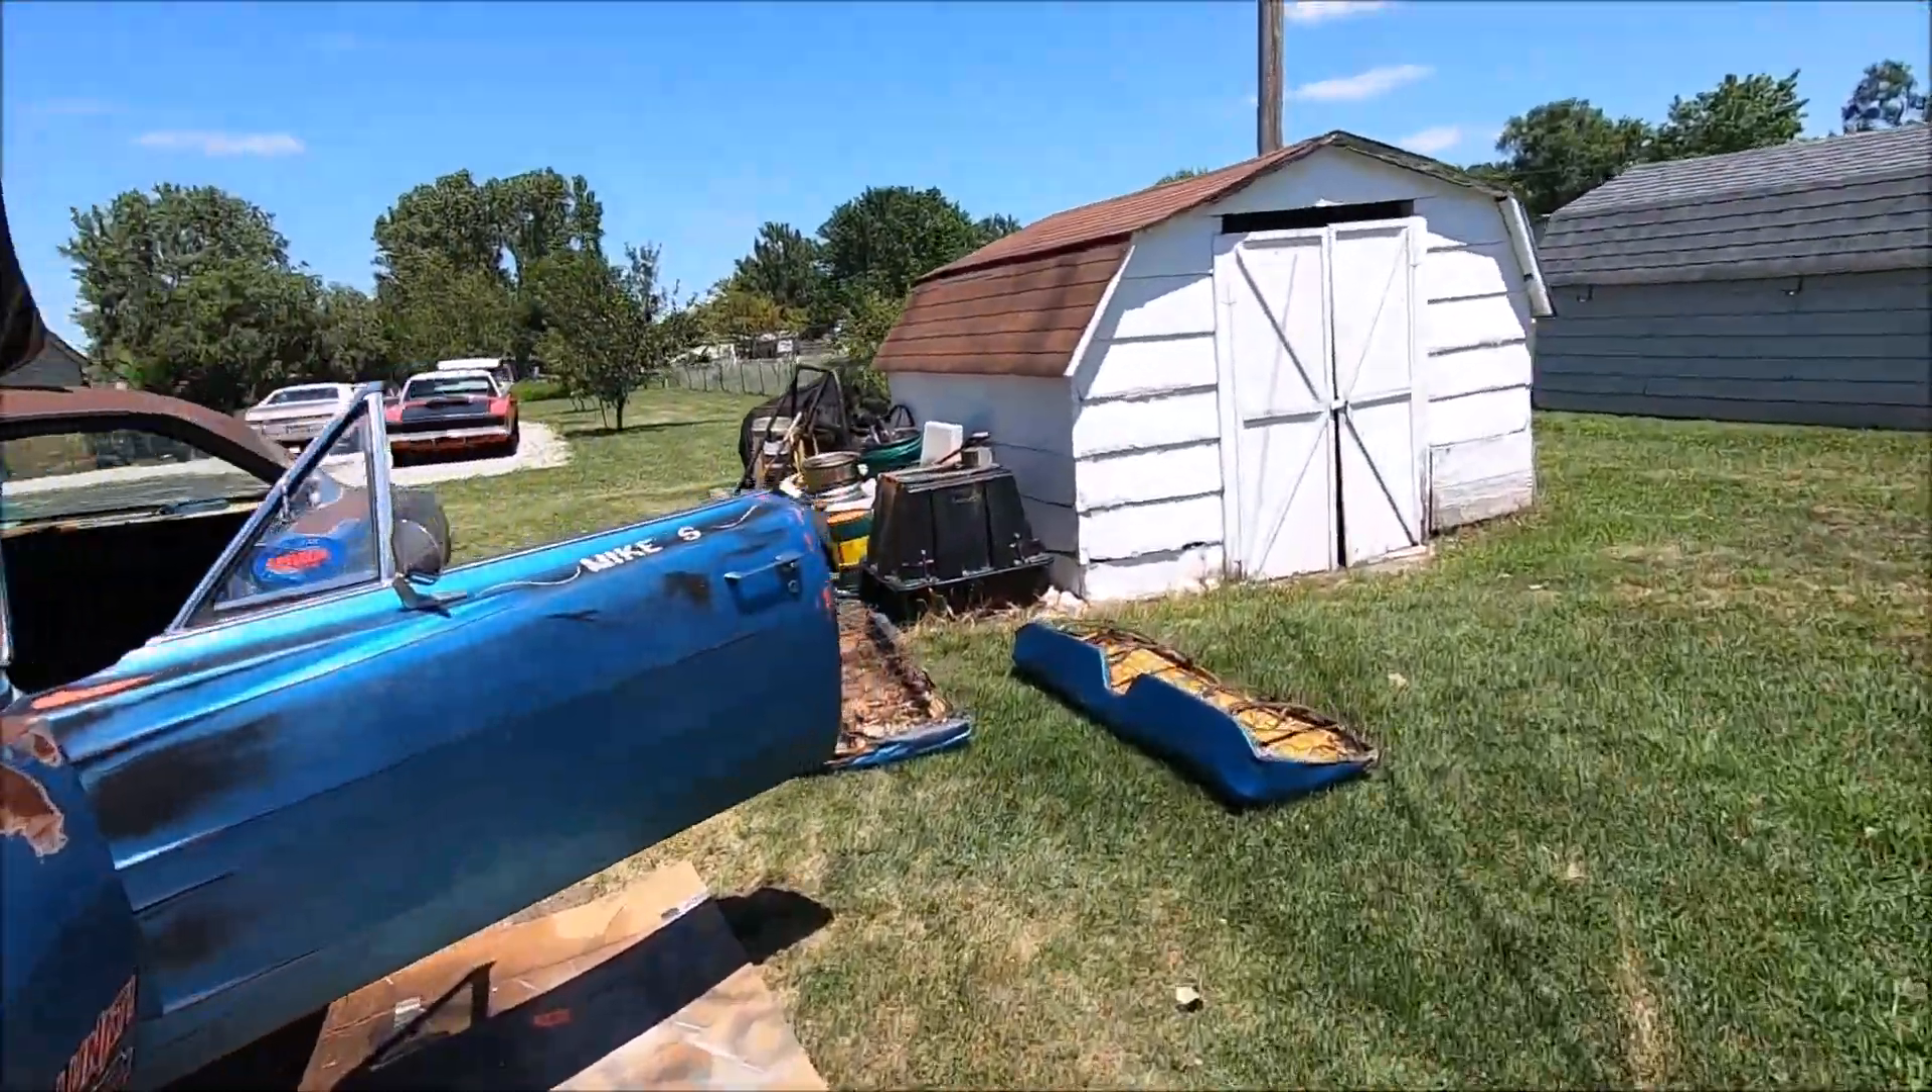Seats are out. Got this done in about 20 some odd minutes.